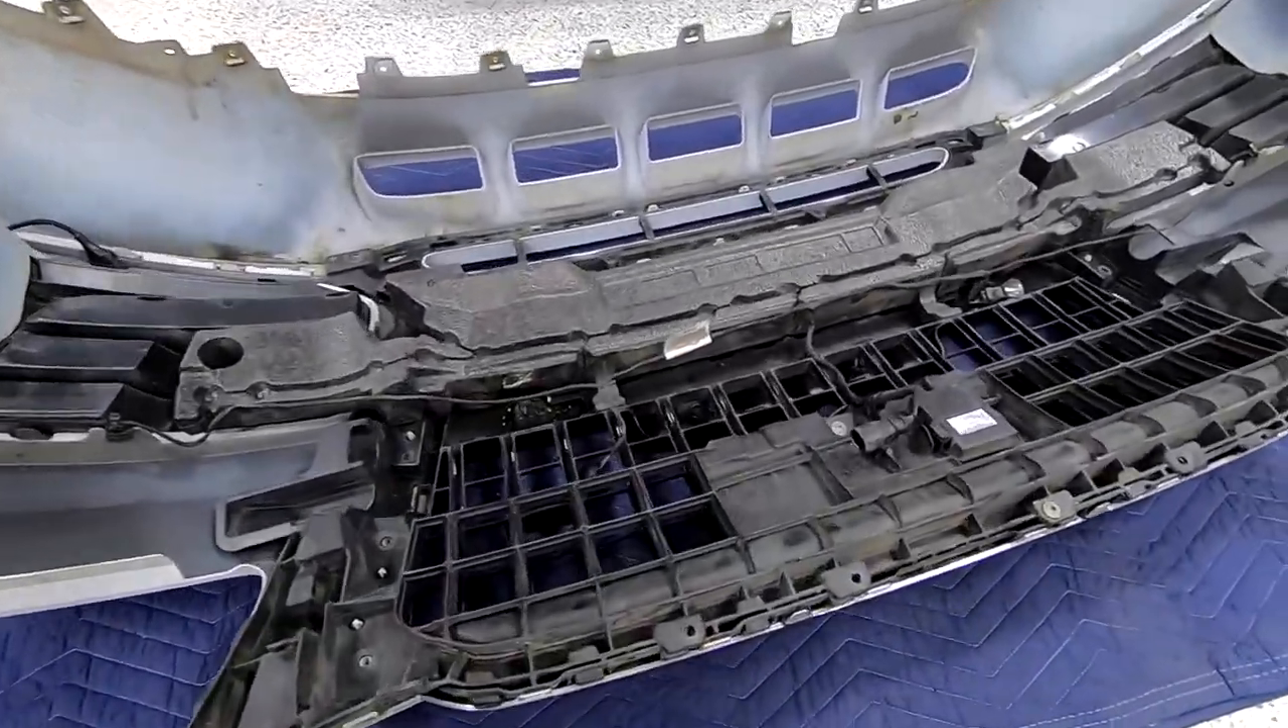So we got the front bumper off here.